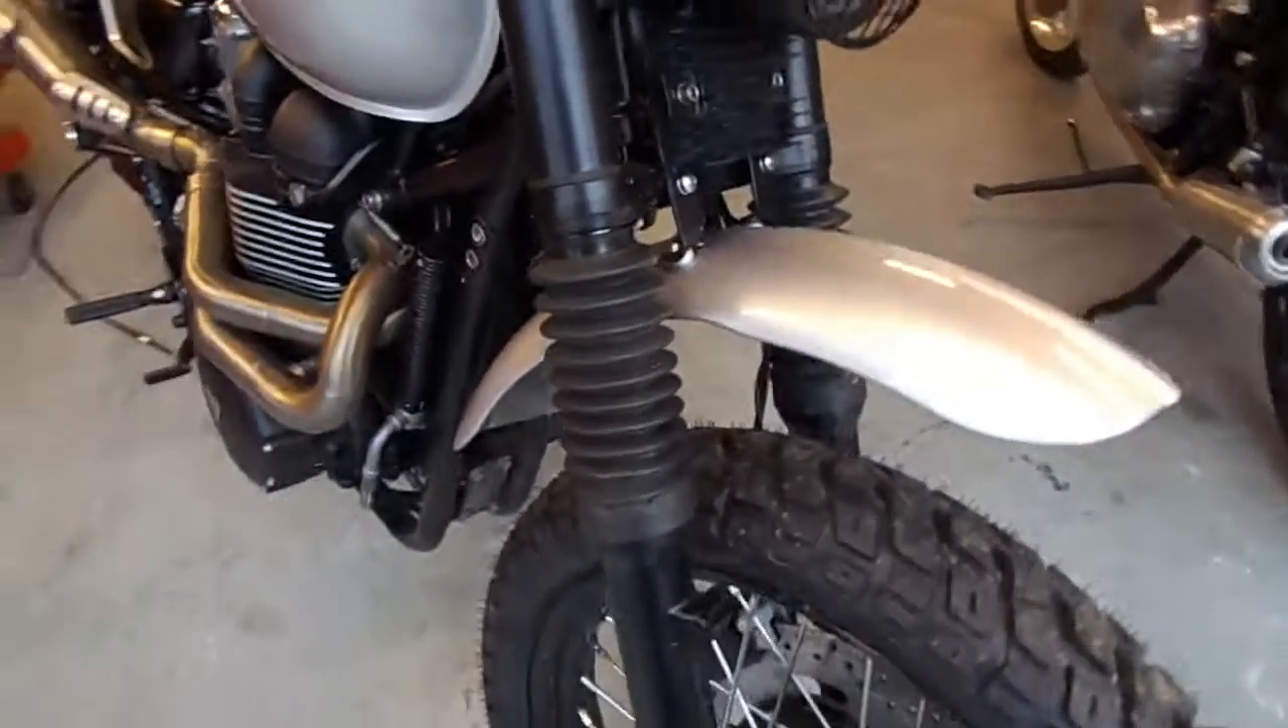I've now got the high mounted front mud guard on the bike here now.